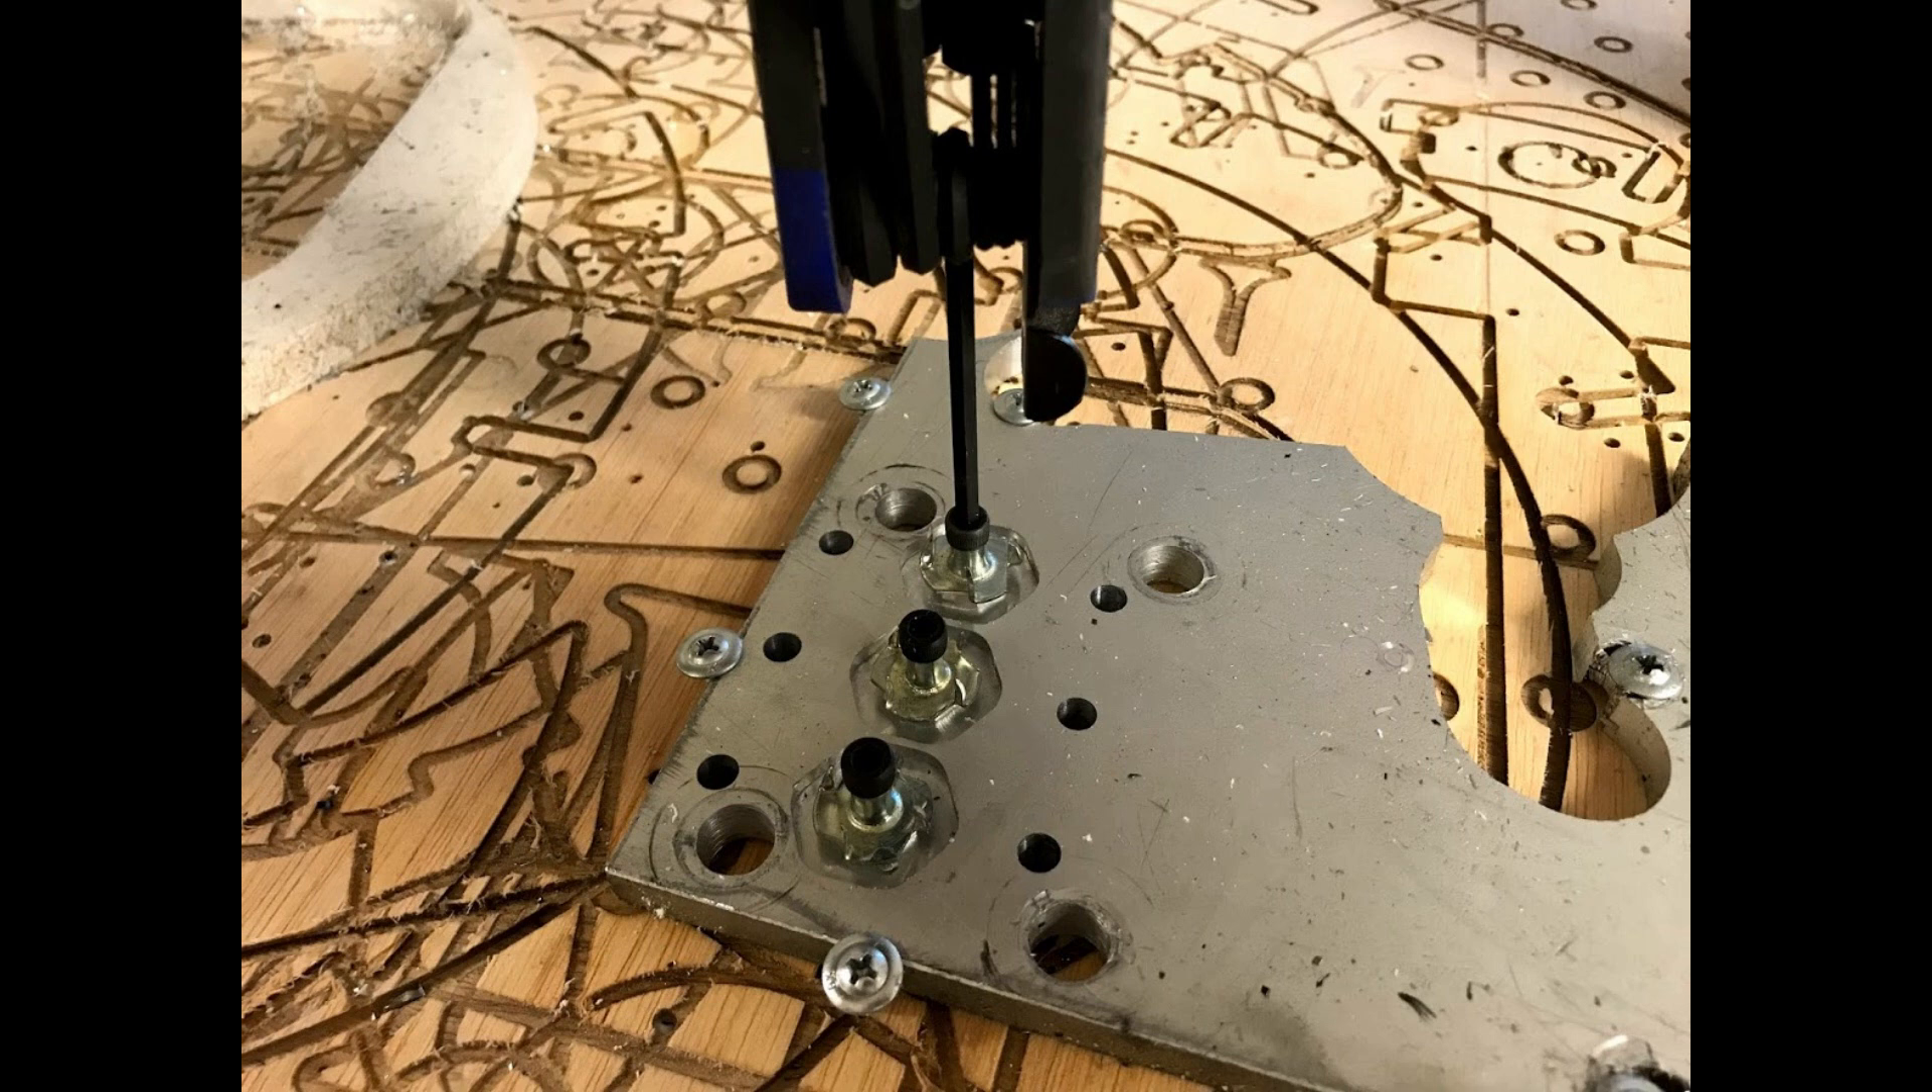So here's a look at the fixture with the blind nuts mounted in place and now I'm going to show you how I went about cutting them on my CNC machine.